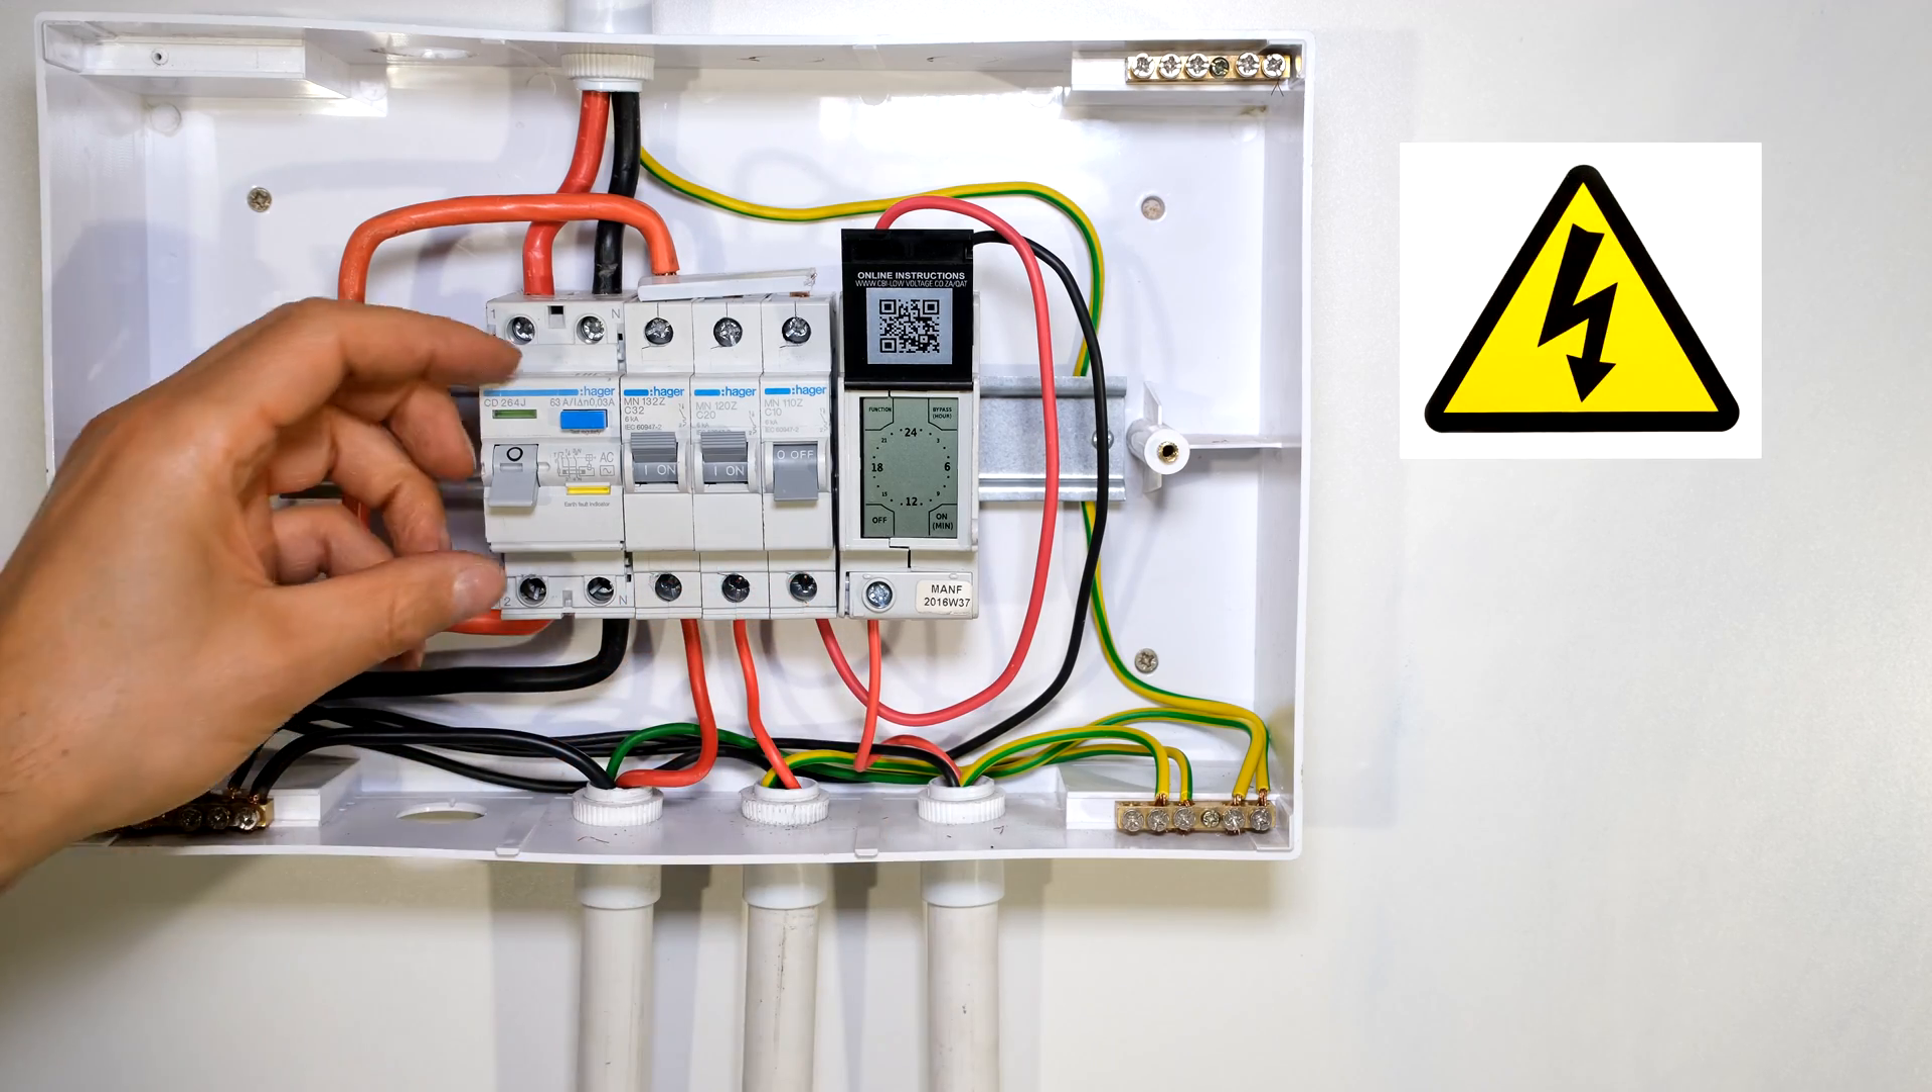I can now energize my db board but now be careful because I haven't put the cover back on and I can operate that circuit.